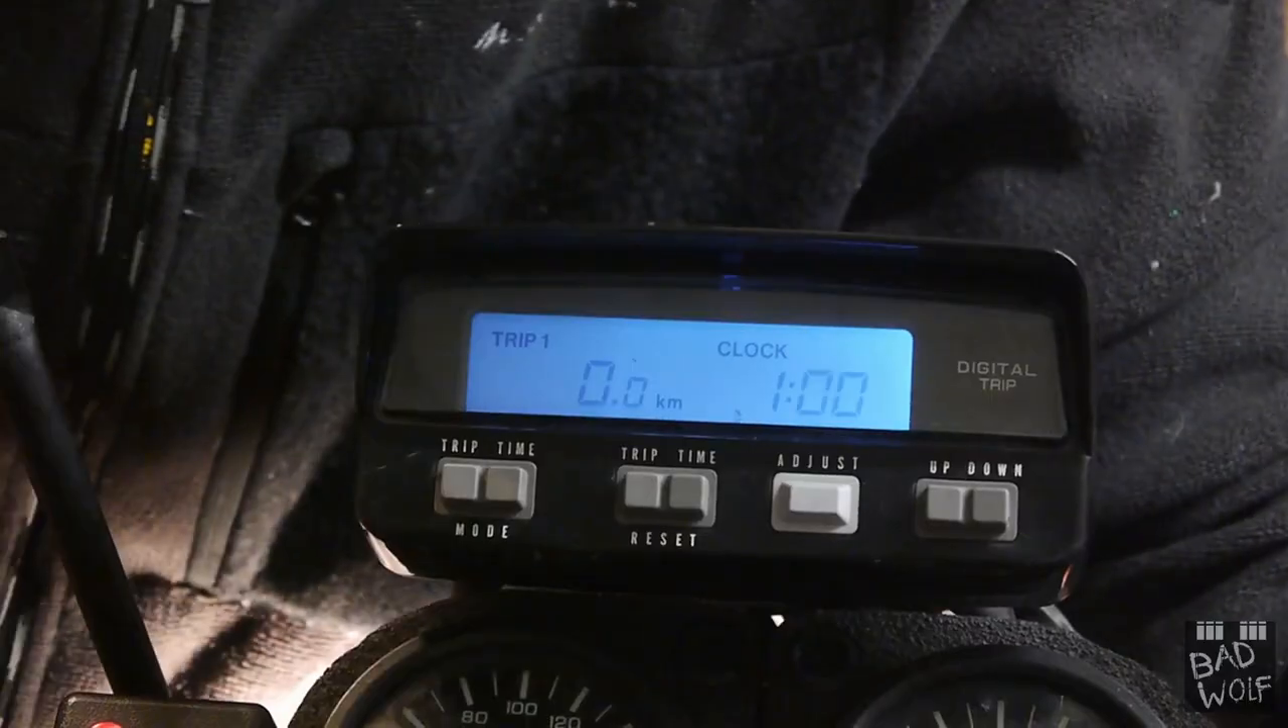Le Trip Master a été remis à la place qui est la sienne et il n'y a plus qu'à tester tout ça.